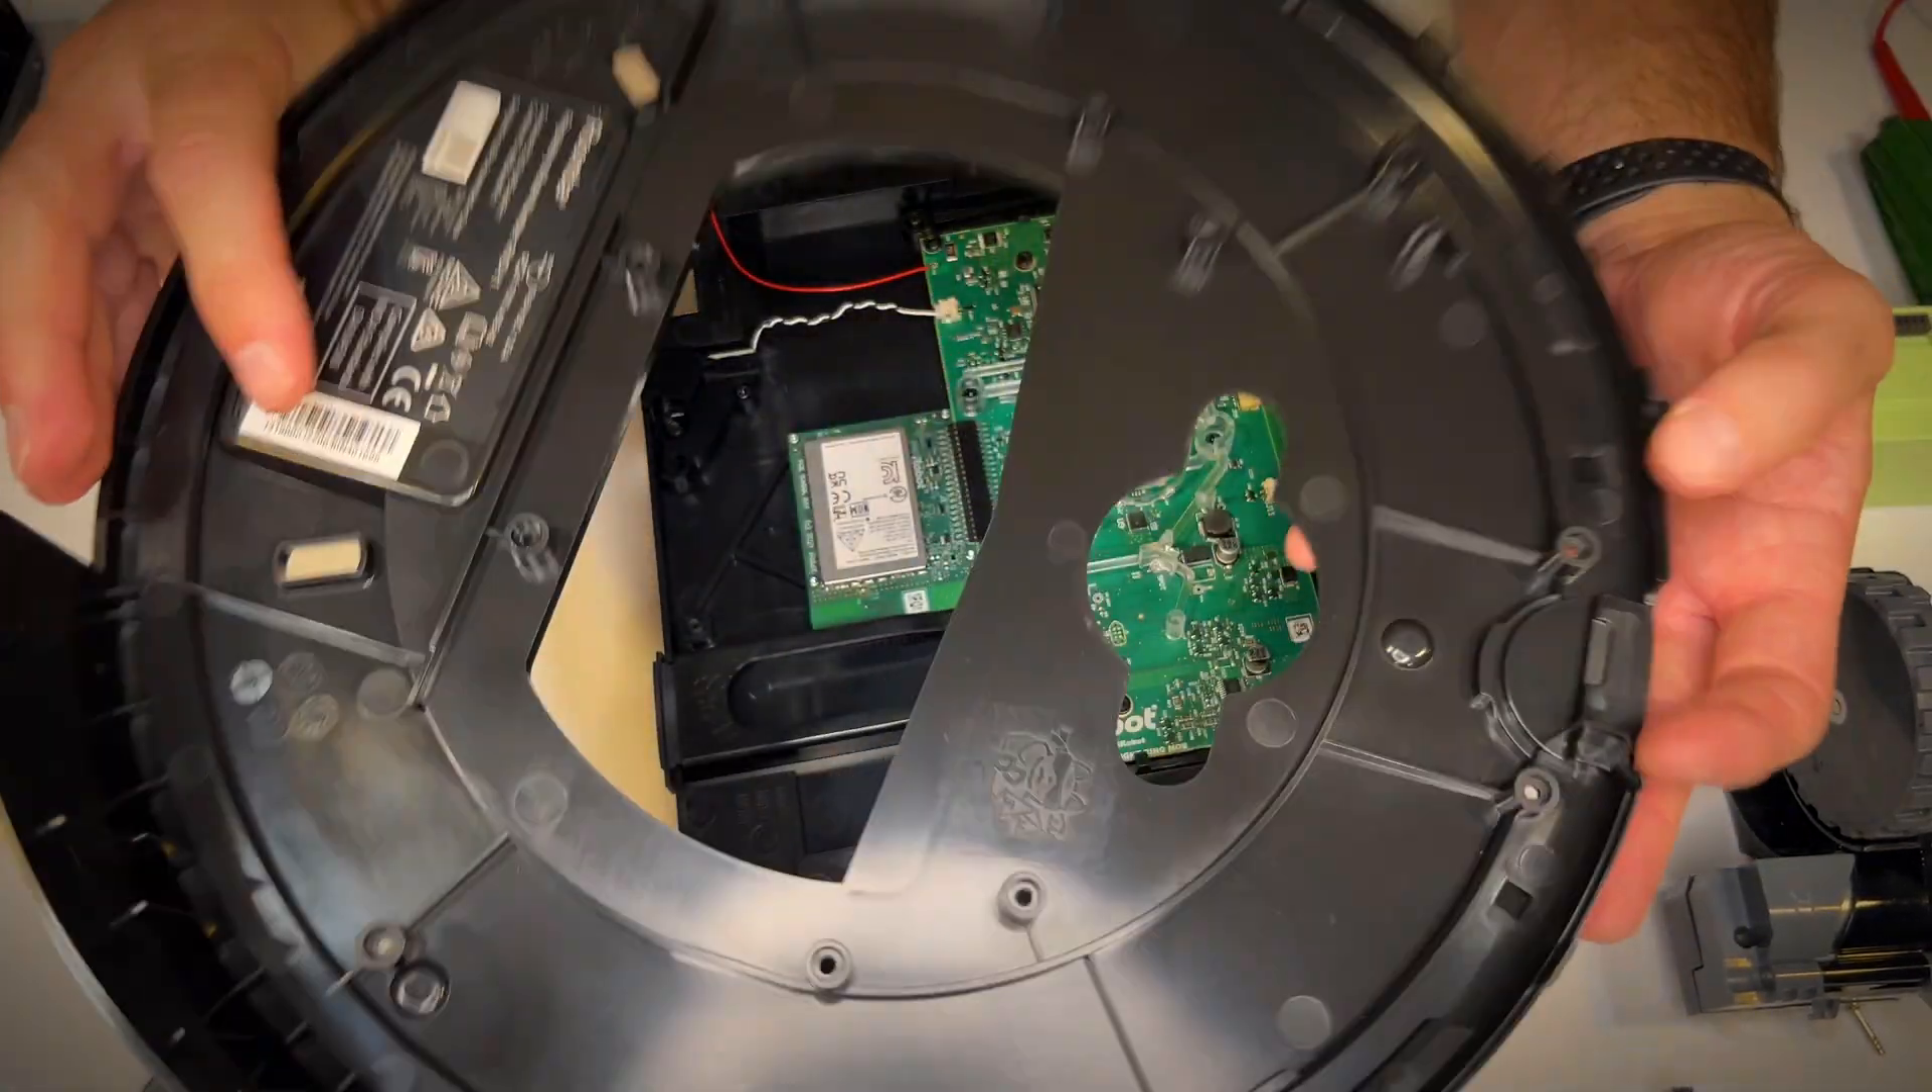All the screws are undone and without applying any pressure the cover just lifts up out of the way.